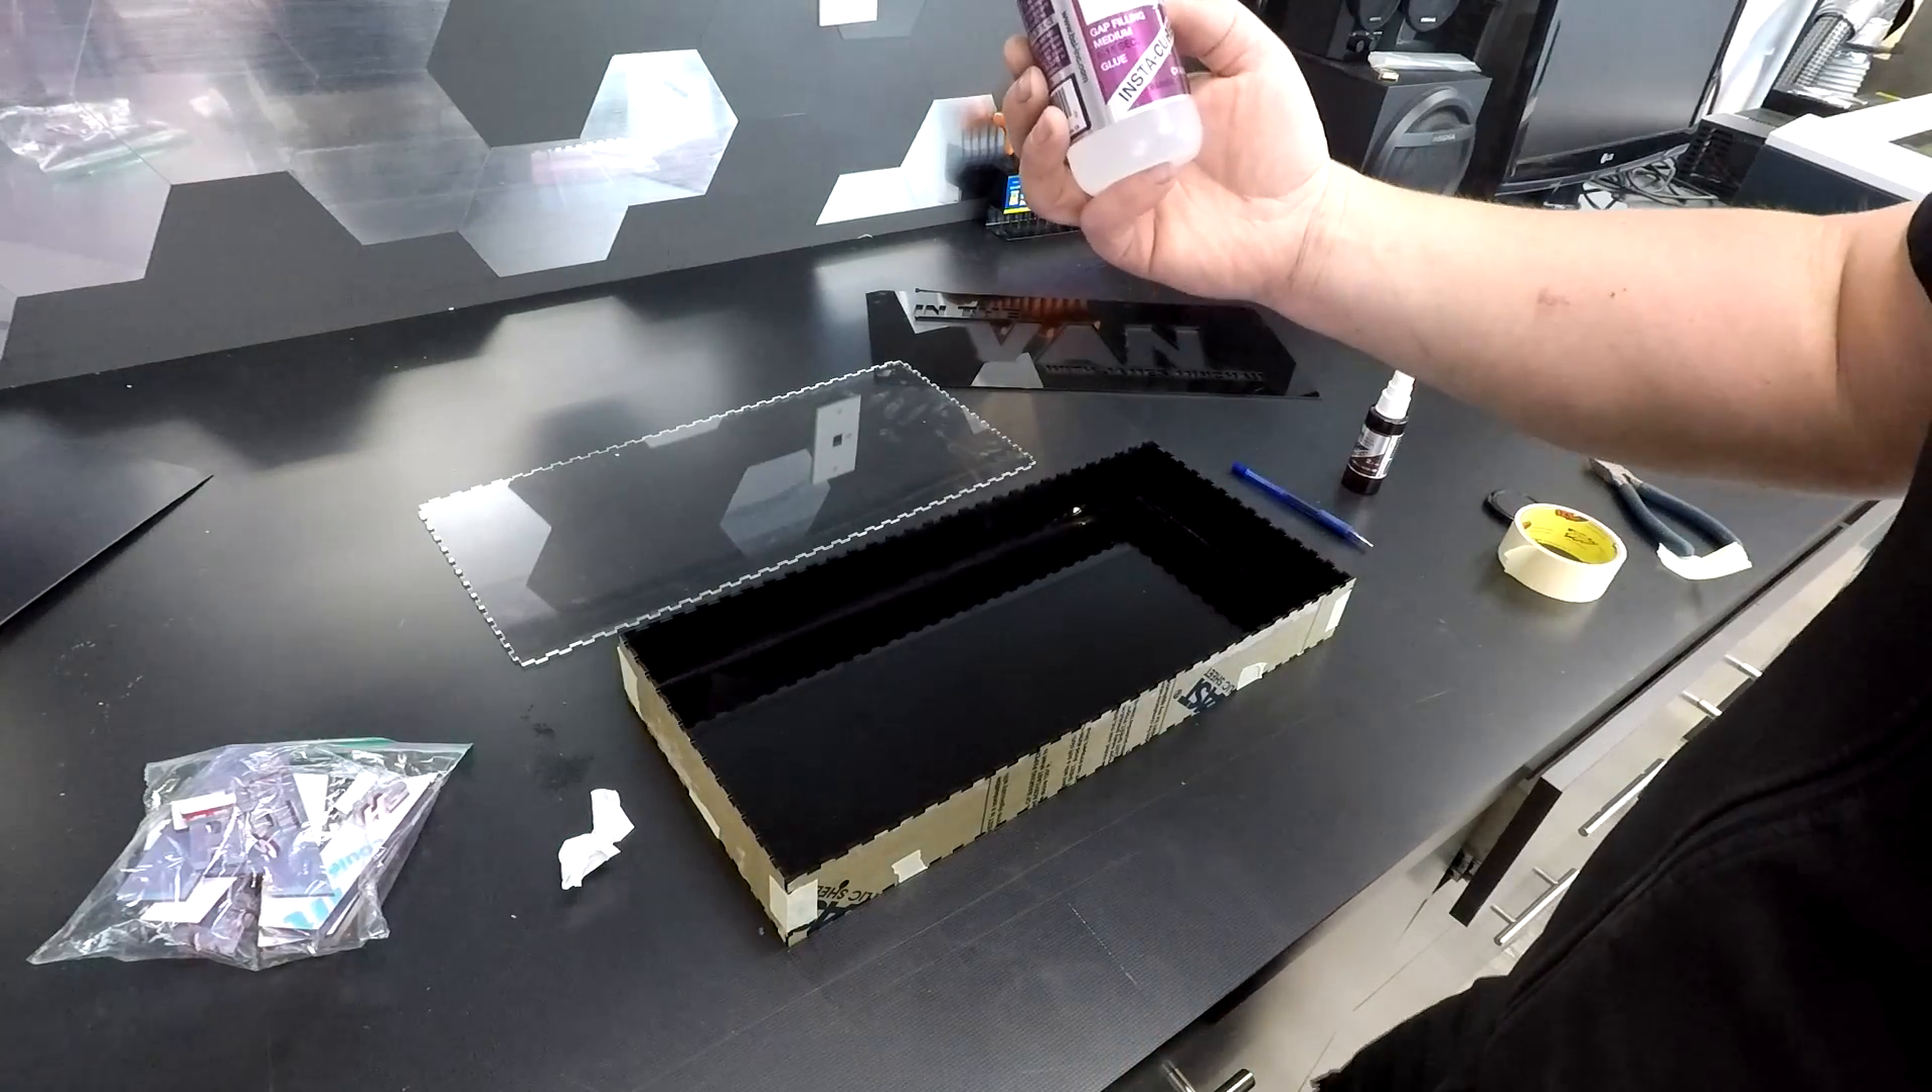Now we have our box put together it's not glued yet but it's put together.